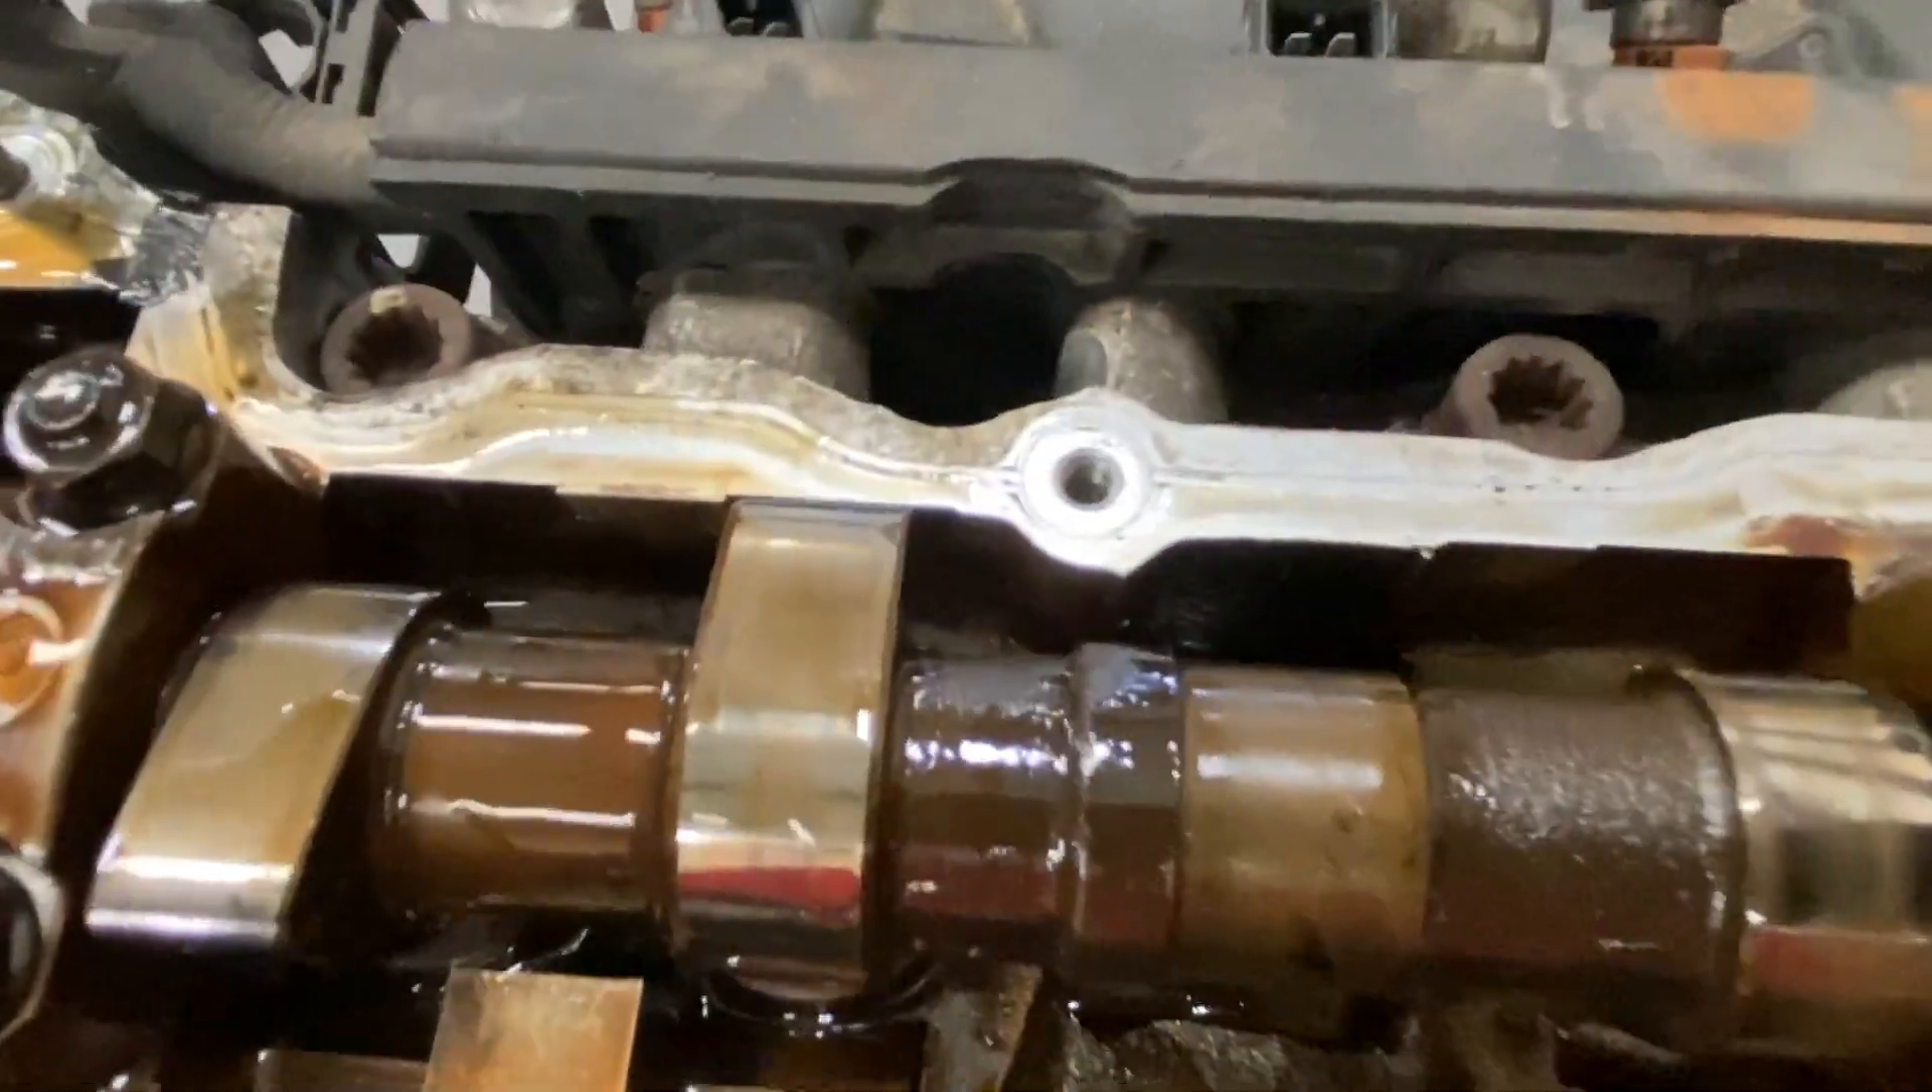I got the valve cover off and the cams are absolutely beautiful.